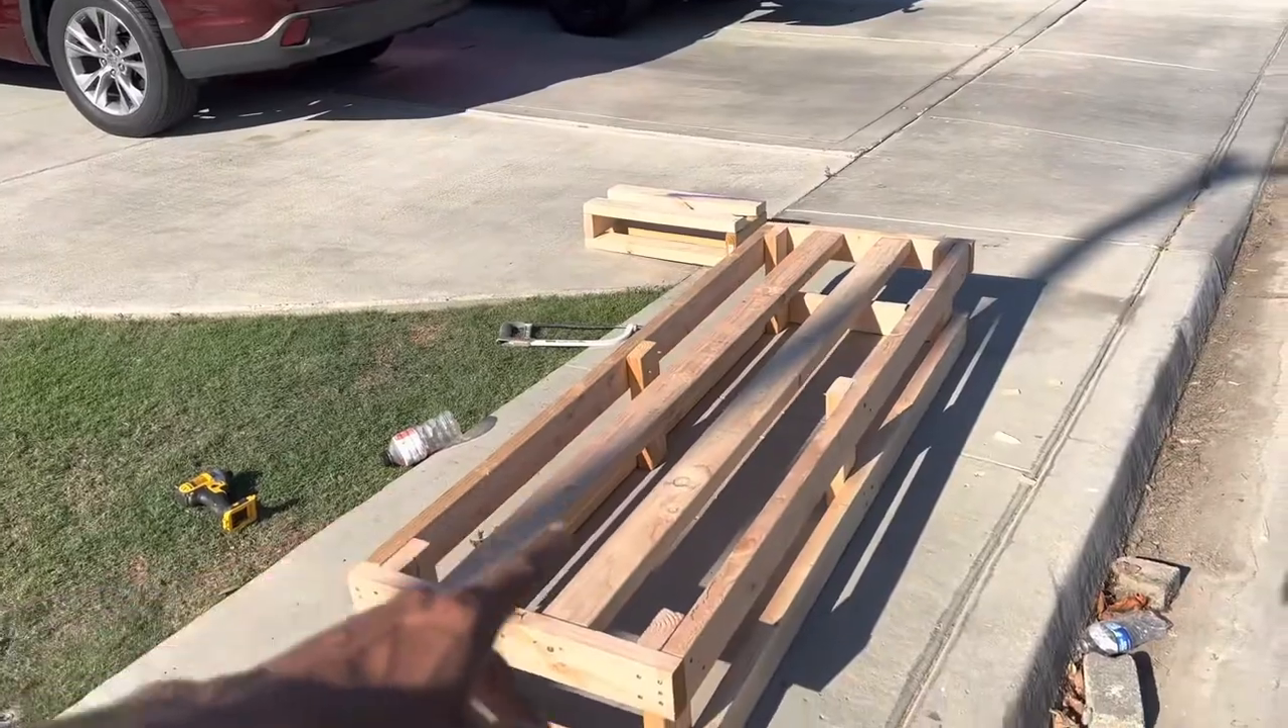We got the support beams in.